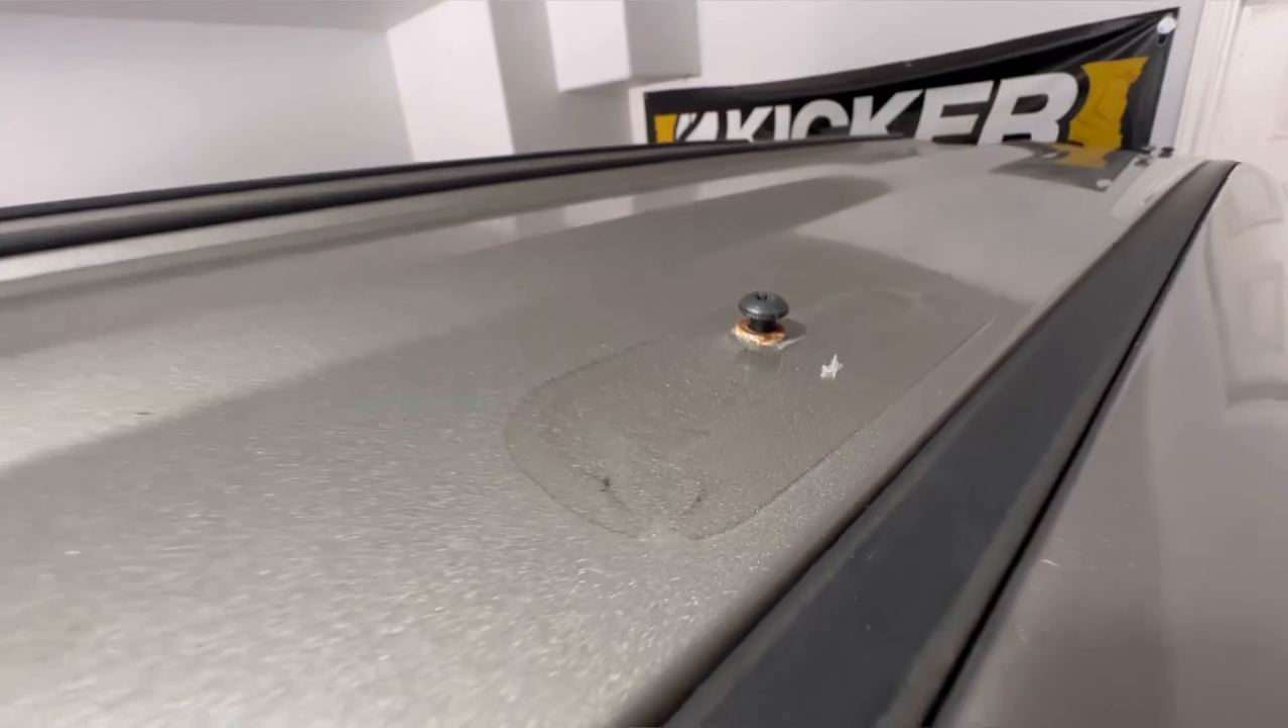The top bolts right here some of them are sticking out because they're factory and some of them like let's say this one's not going all the way down and here again you can see one of them is poking out like some of them are just not going all the way down.